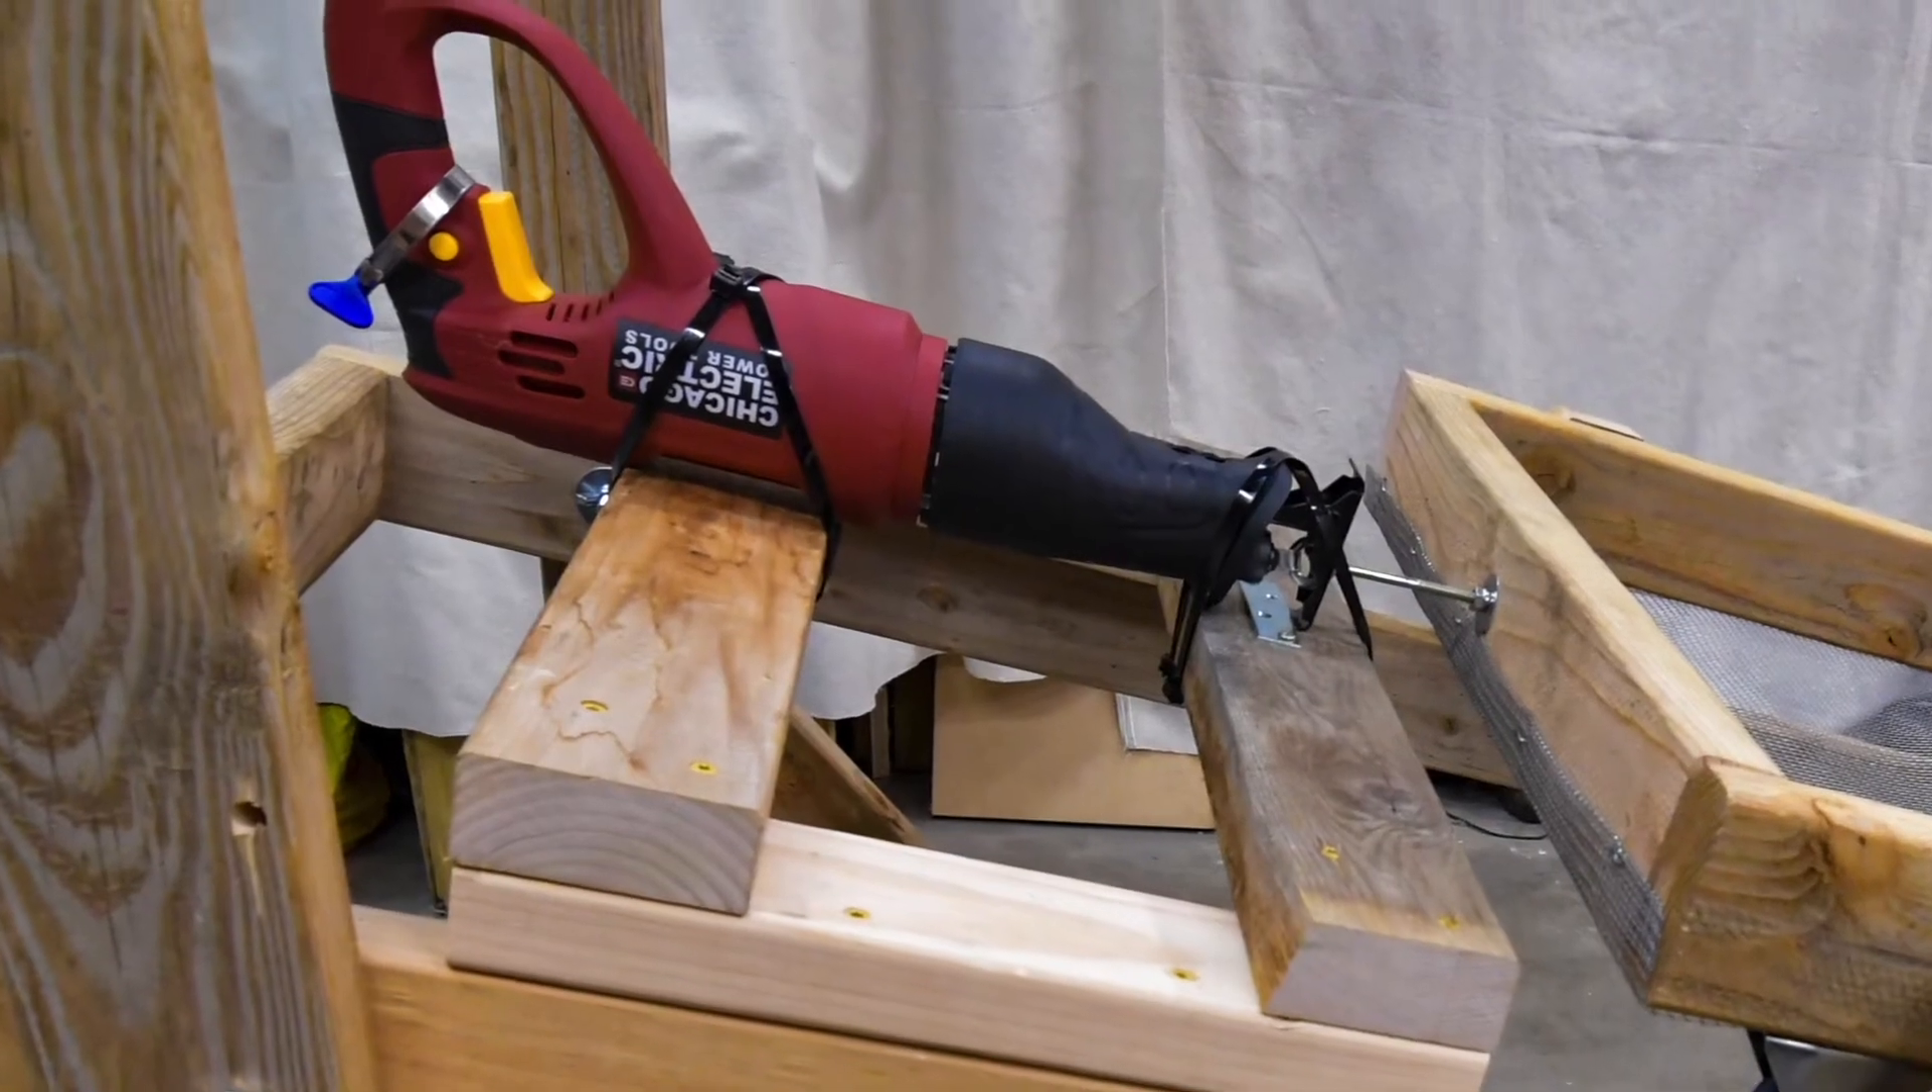It's best to brace the finished assembly since wood isn't always perfectly straight and might not be perfectly square when assembled. Finally, the saw is mounted to its support.